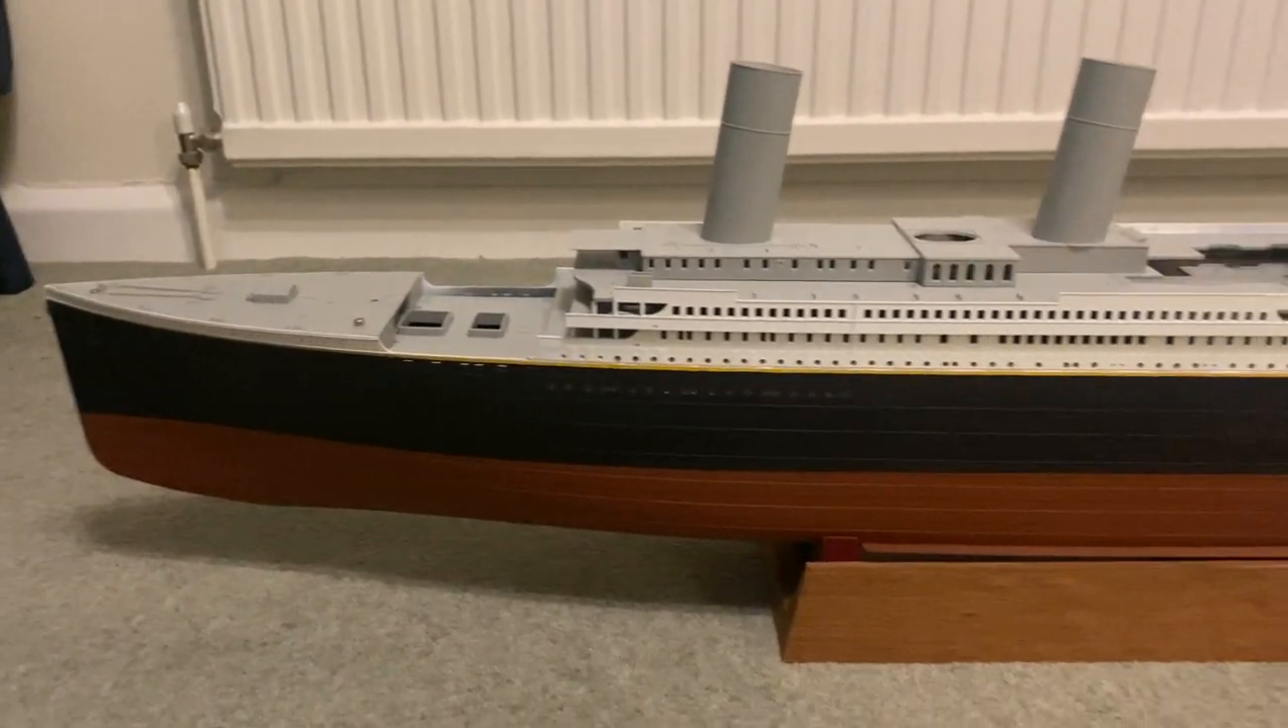So I've just built up my decks again, and you can see this time I've done it so that I can position the funnels on the boat.